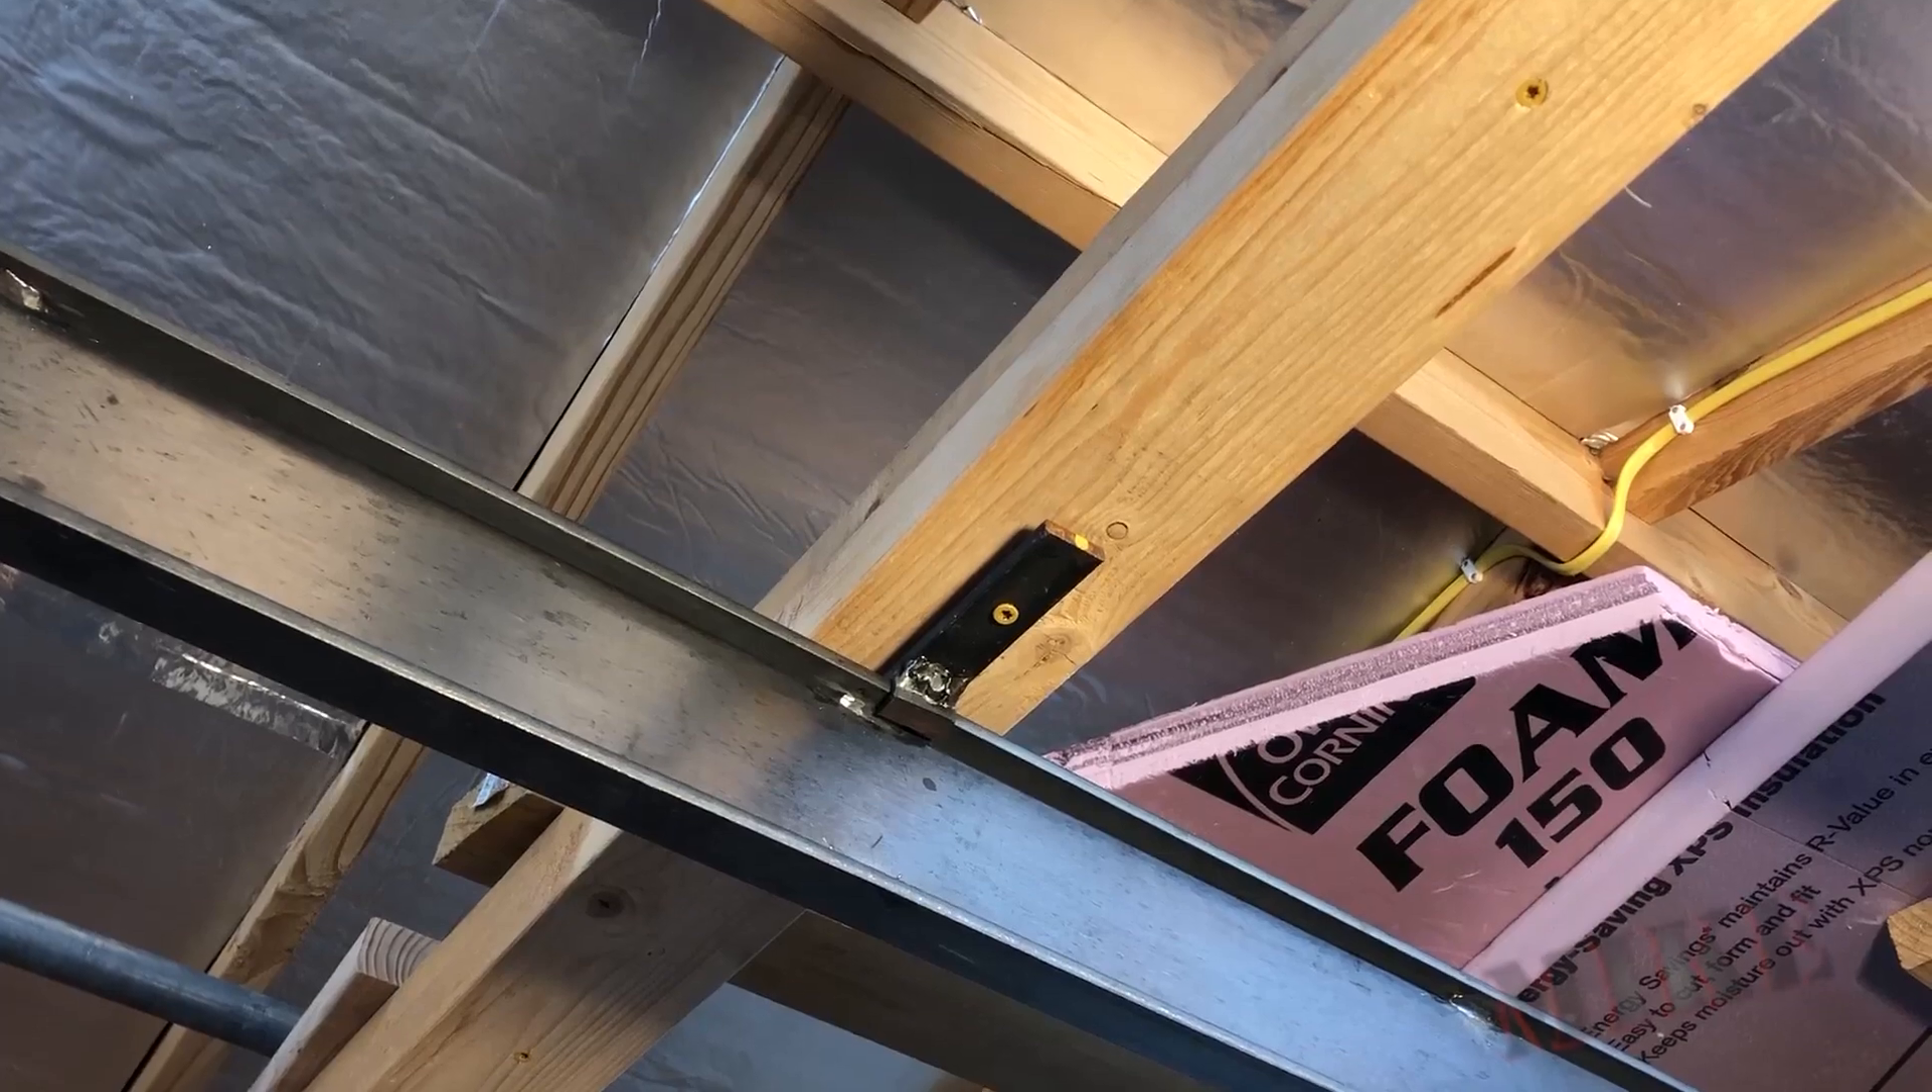And I've got this mount. Screwed into that beam. And it's solid.